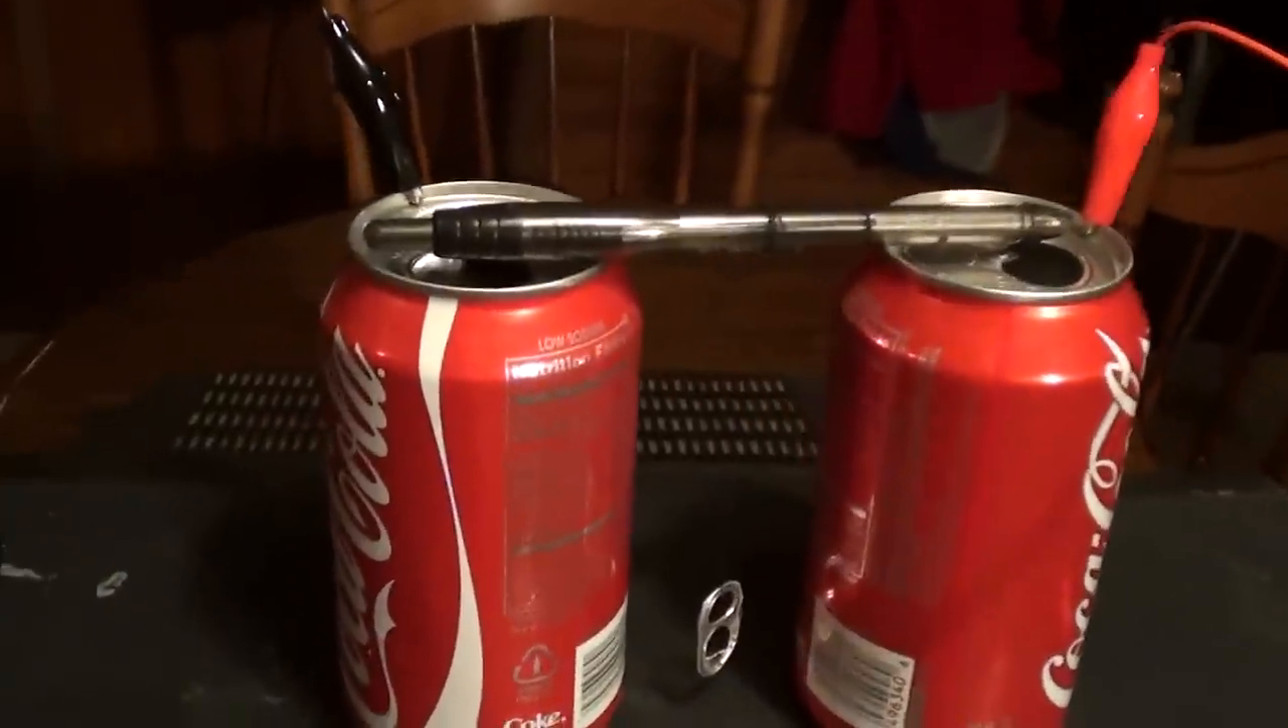We've got the red wire hooked up to the right can and that's our positive side.